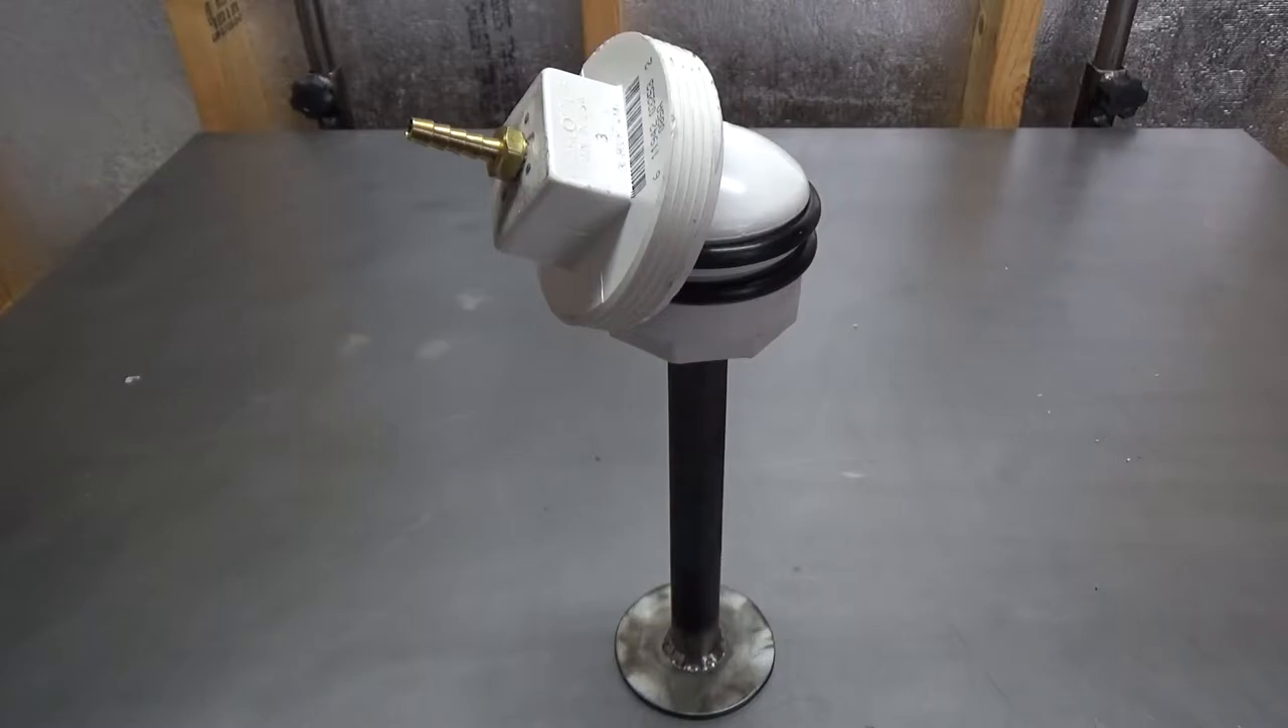So the piston assembly is done.